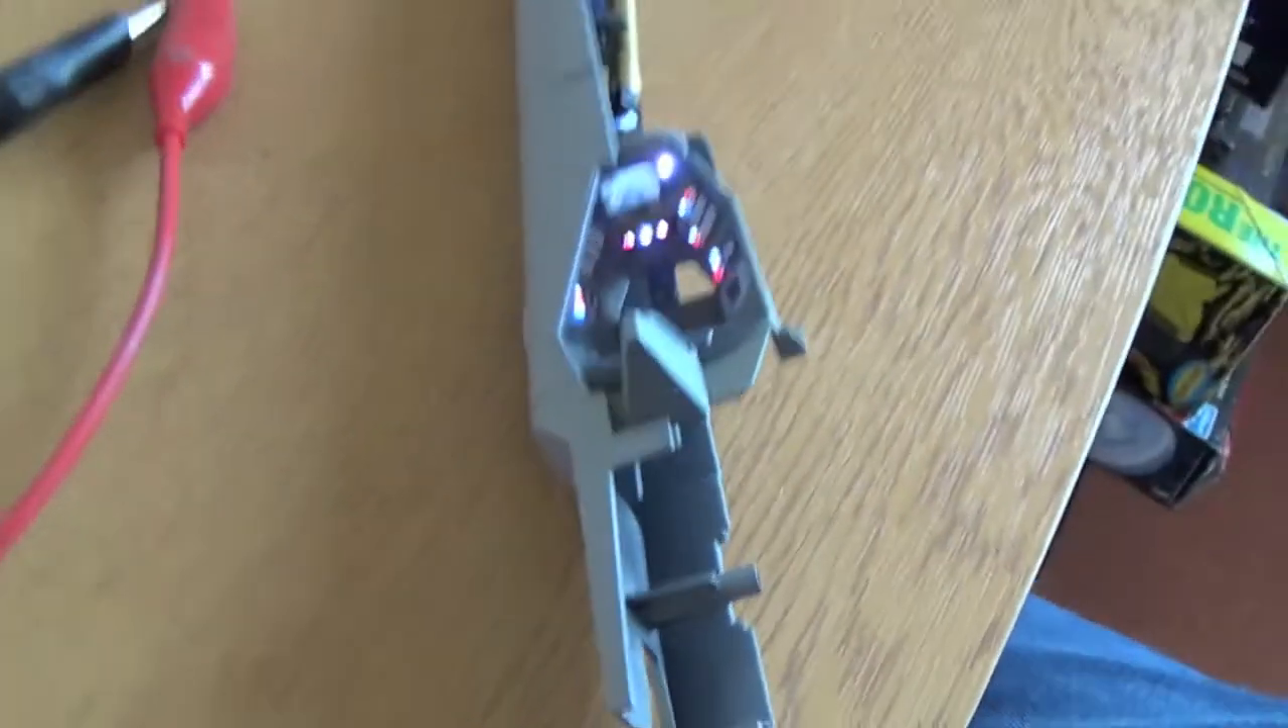This is one half of the fuselage, literally, with the cockpit in place.